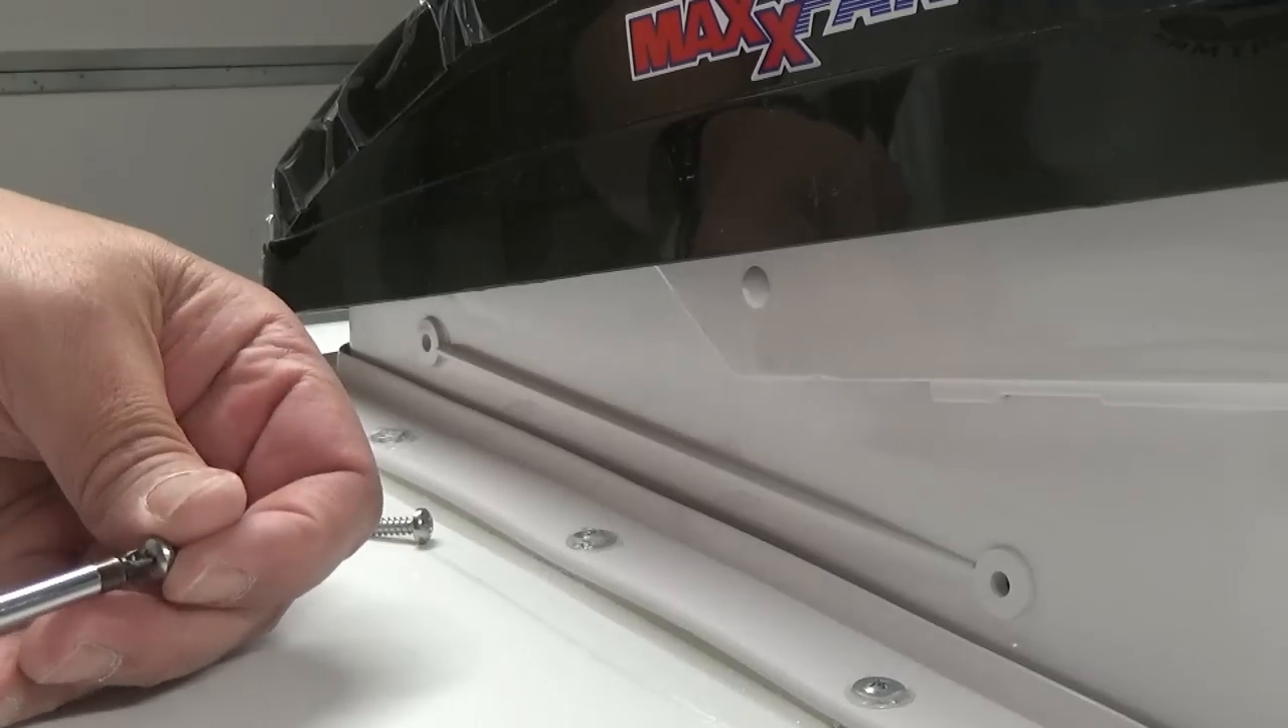So, these are our last two screws here to get into the side.